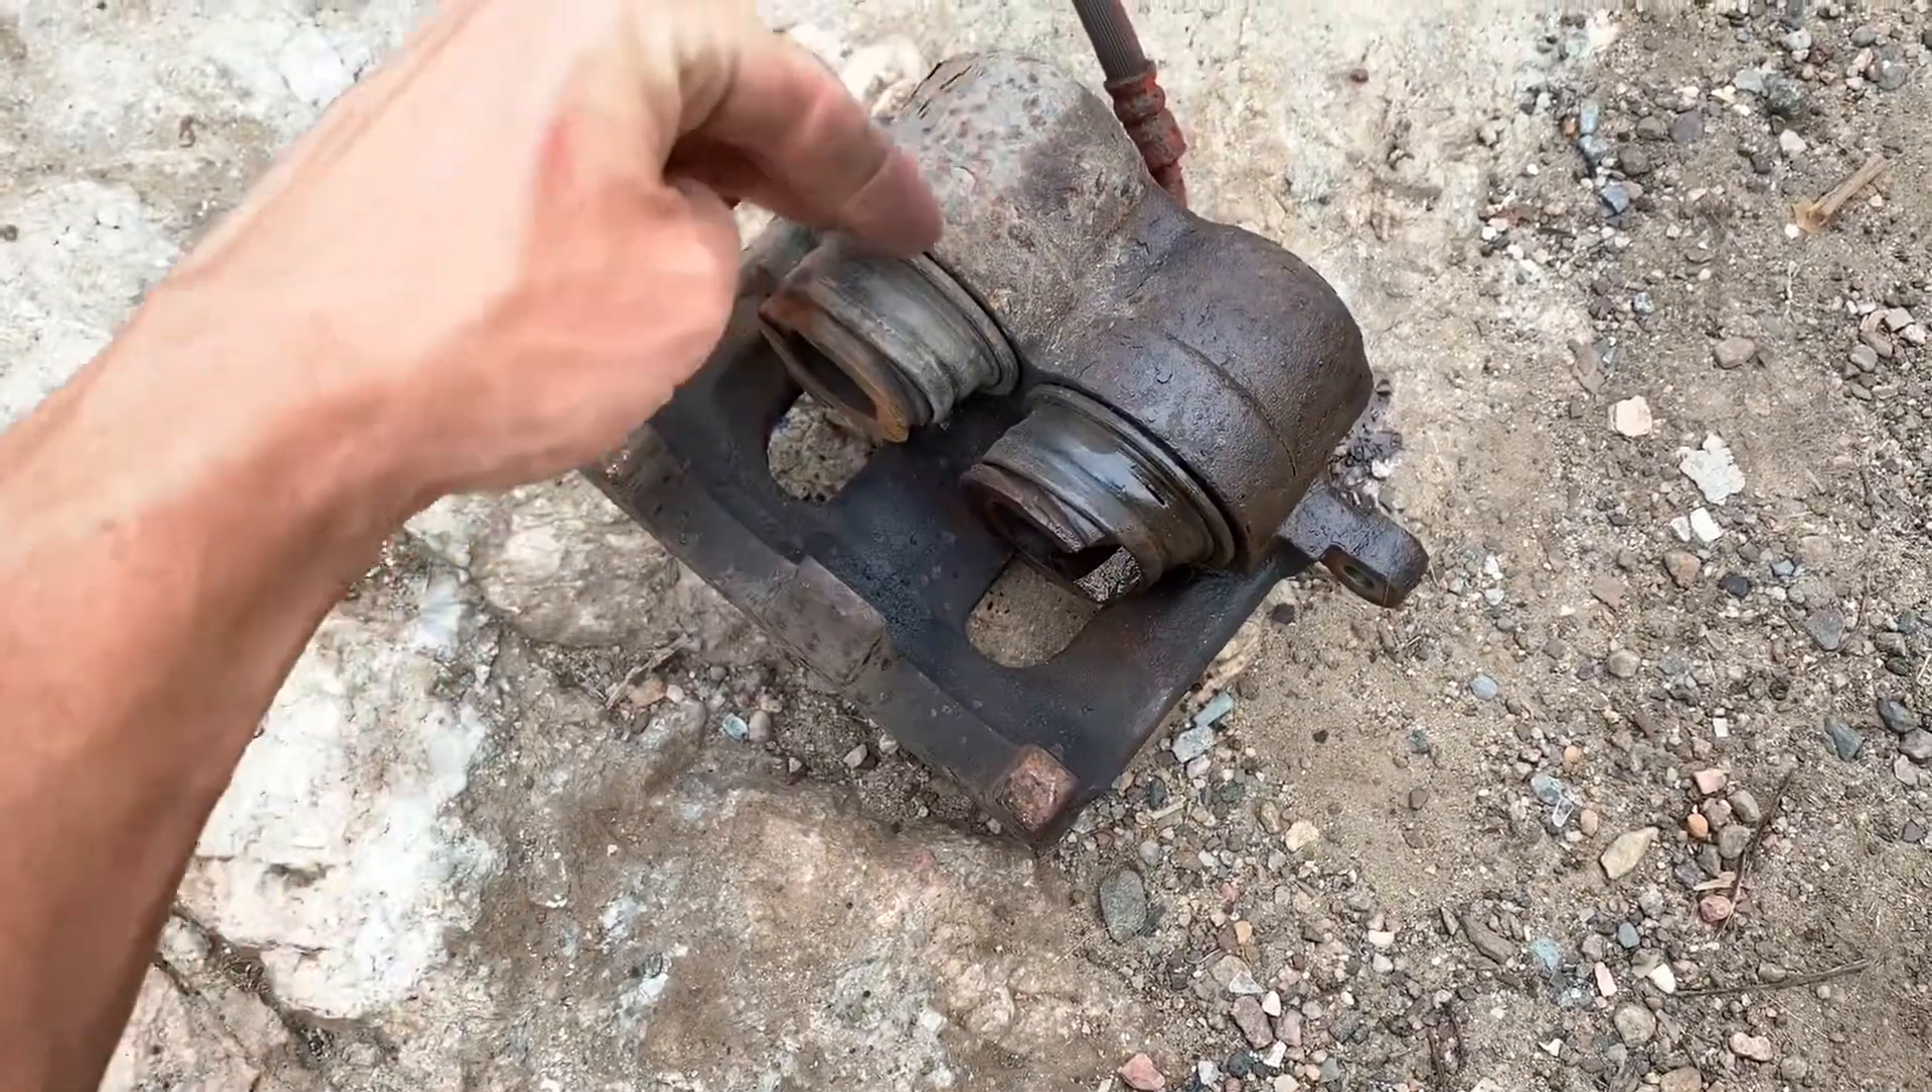These pistons came out way too far beyond their seal.